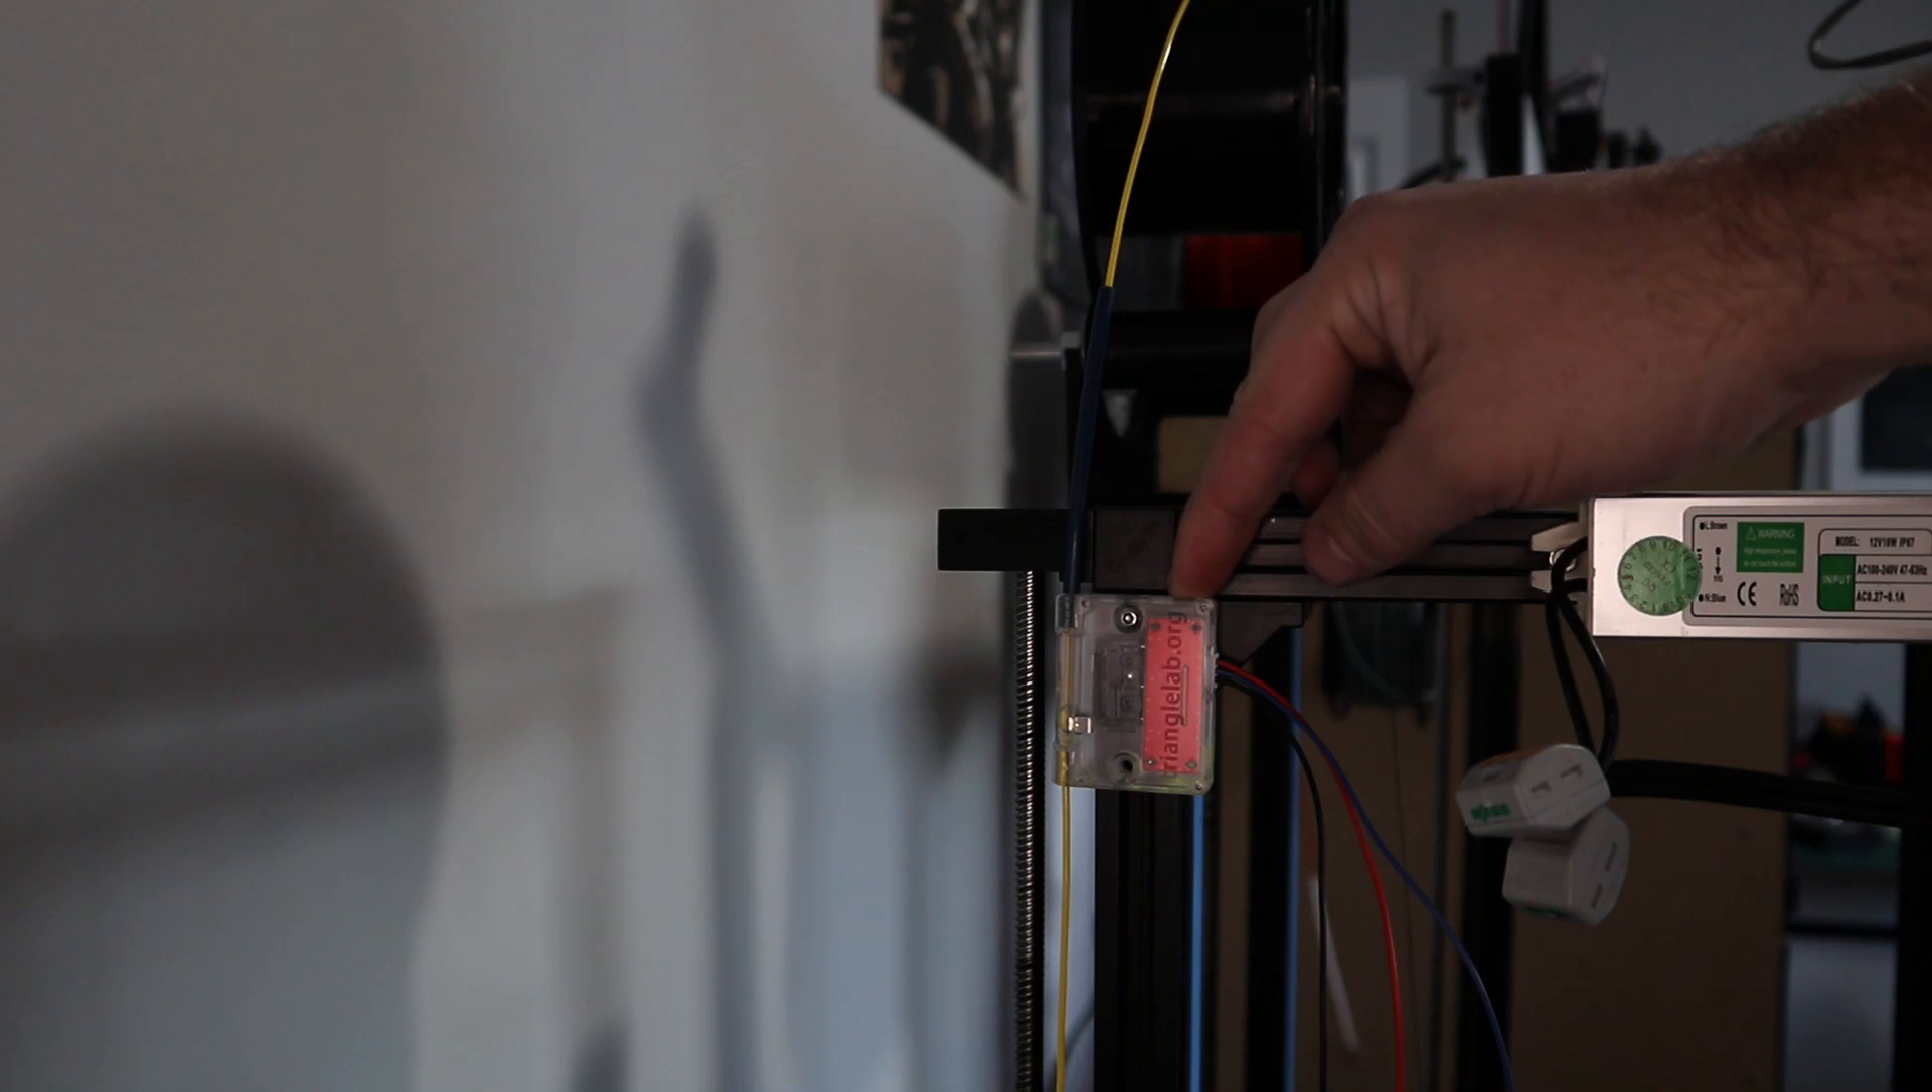I've mounted the Triangle Lab sensor on the side of the Zed gantry, and I might lose a slight amount of build height, but for the sake of this example, it's a nice solid location.